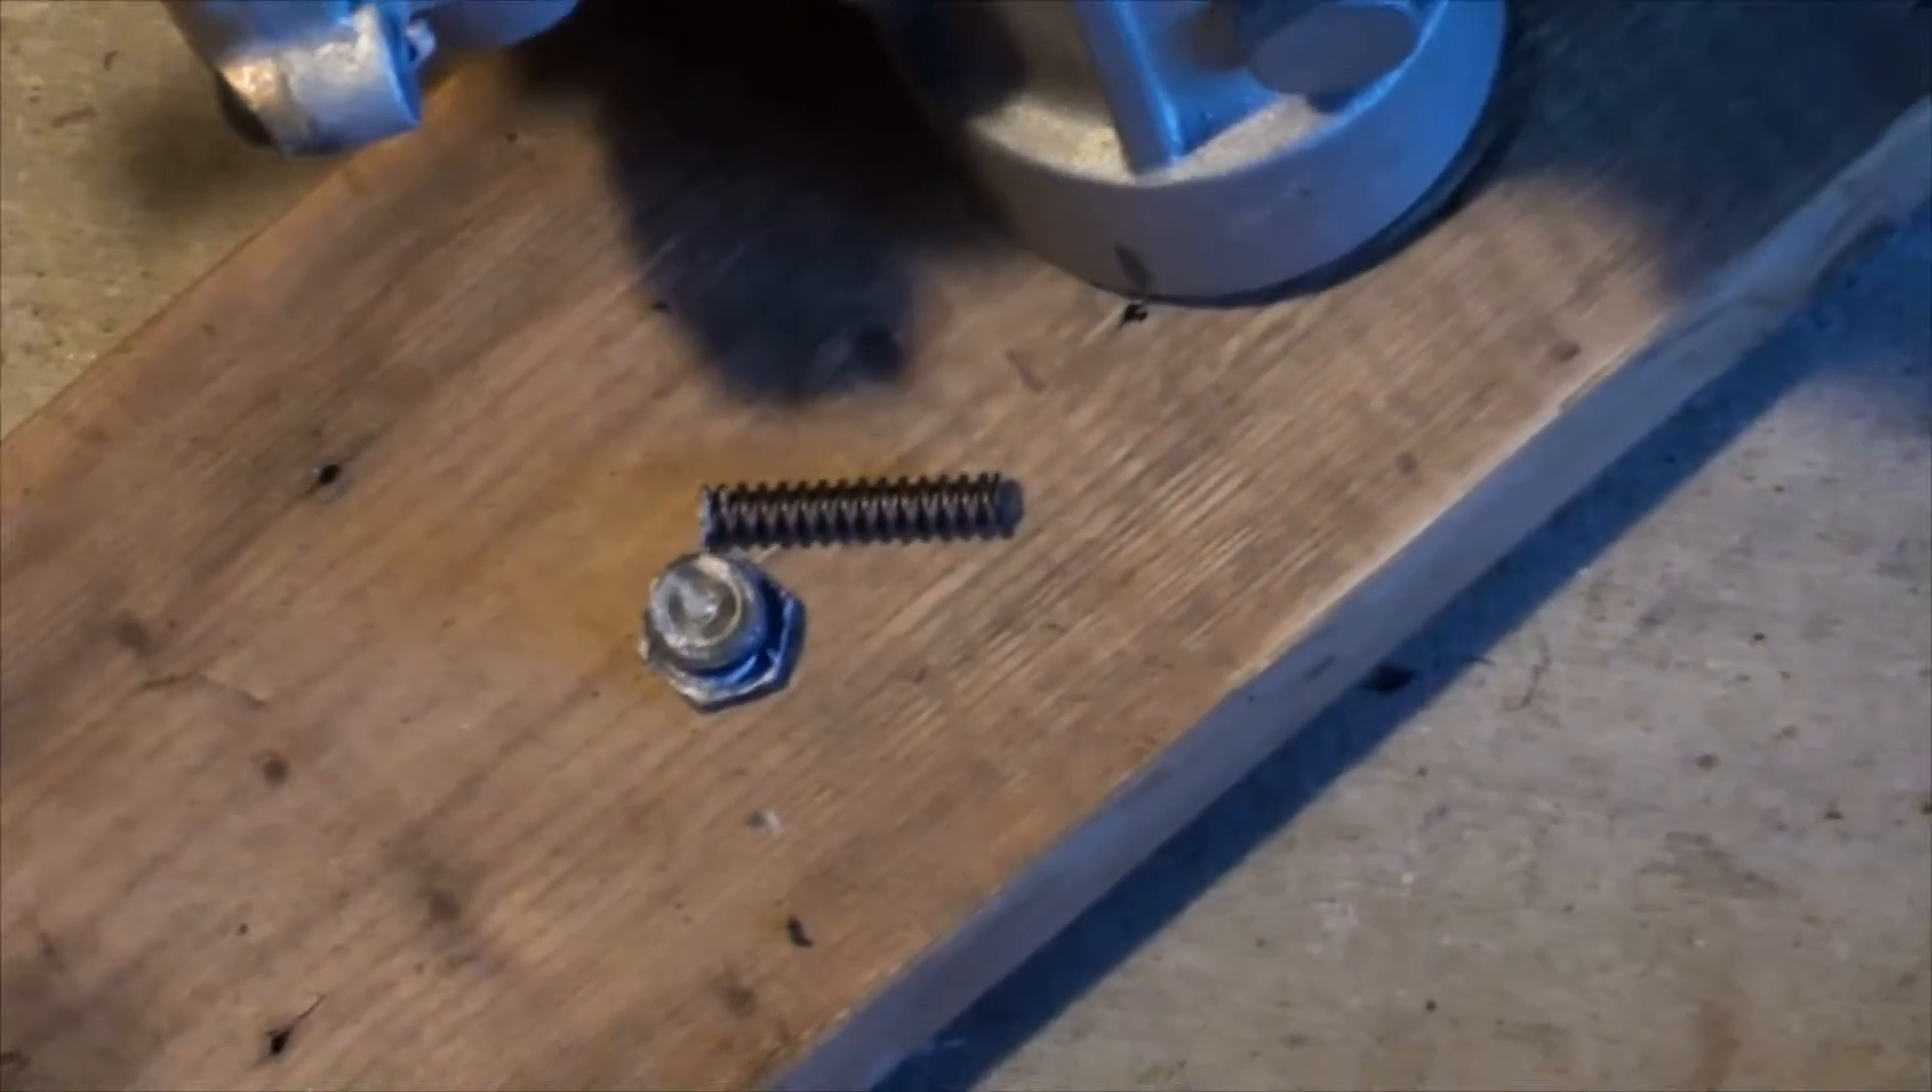We took out the spring and plug, that's on the top.